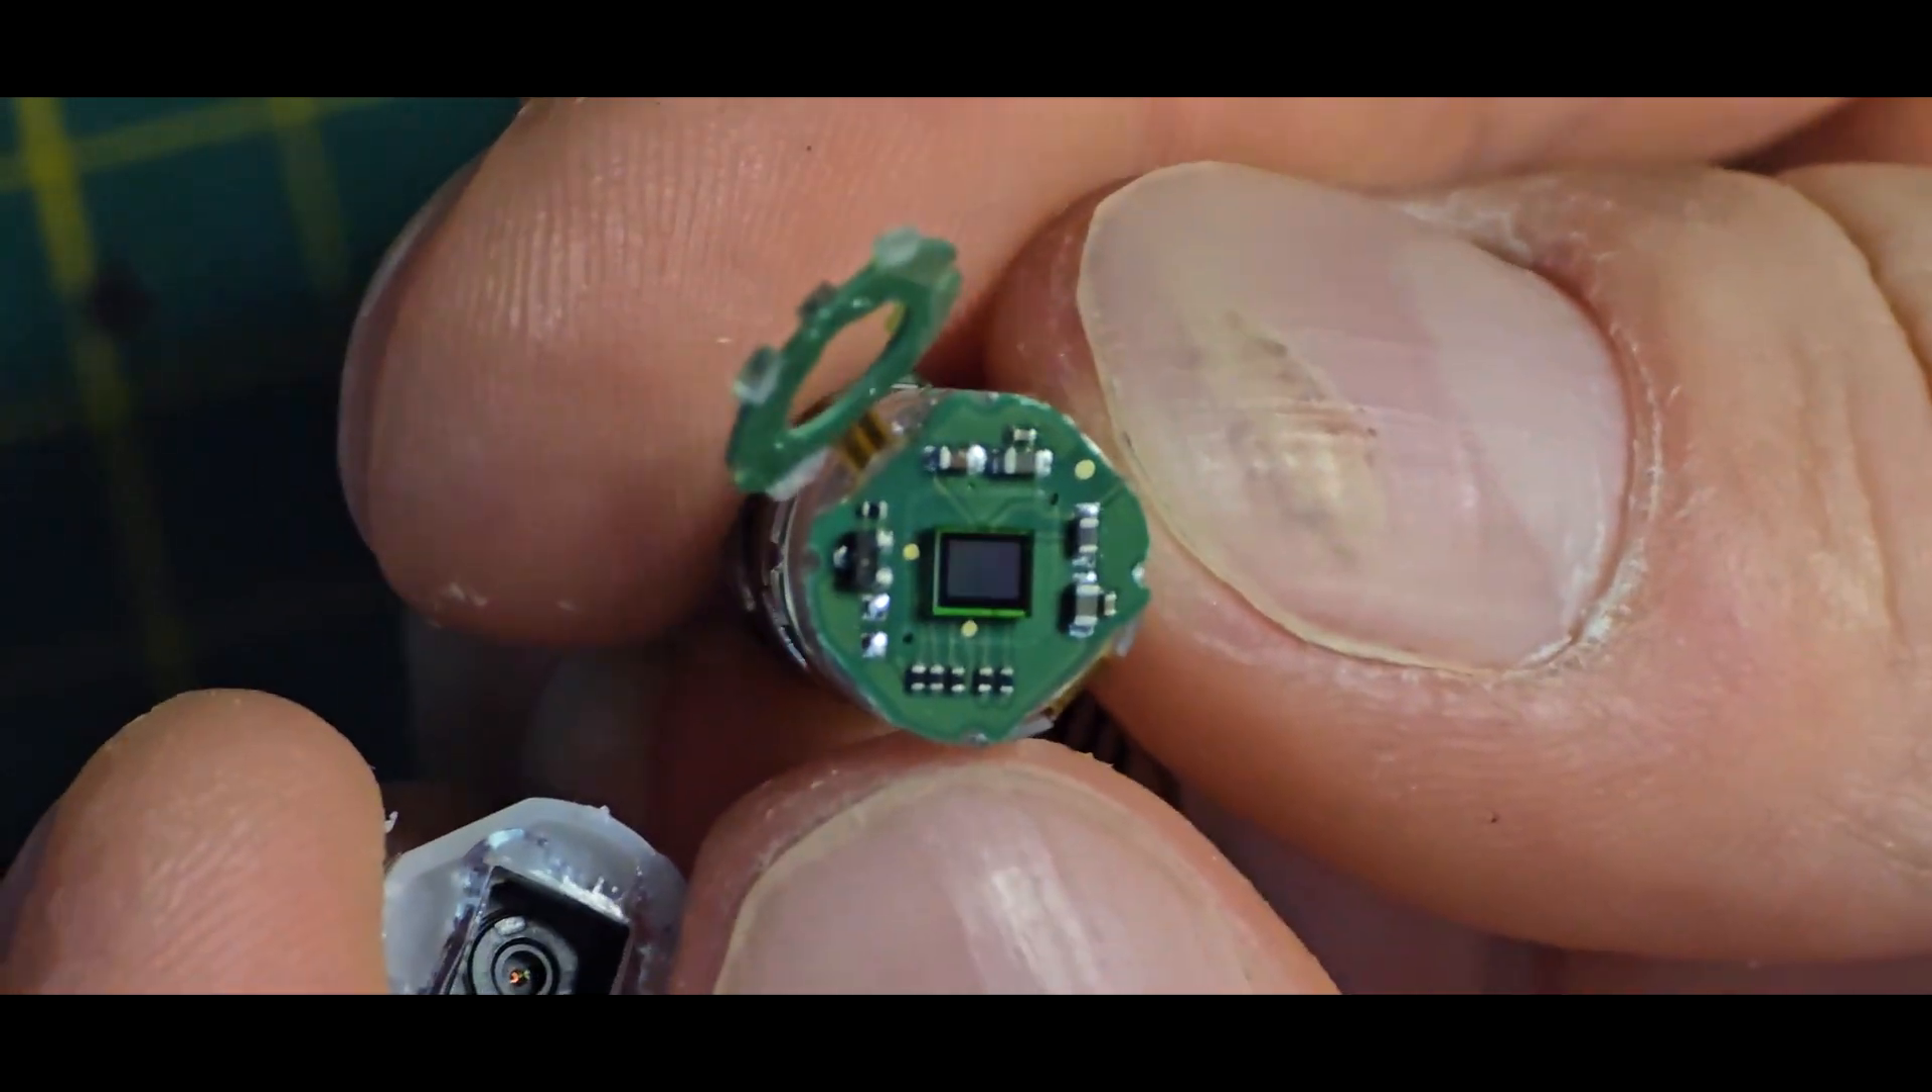And yeah so we can see the lens itself is removed. And here we still have the image sensor. And it looks like it is fully intact.